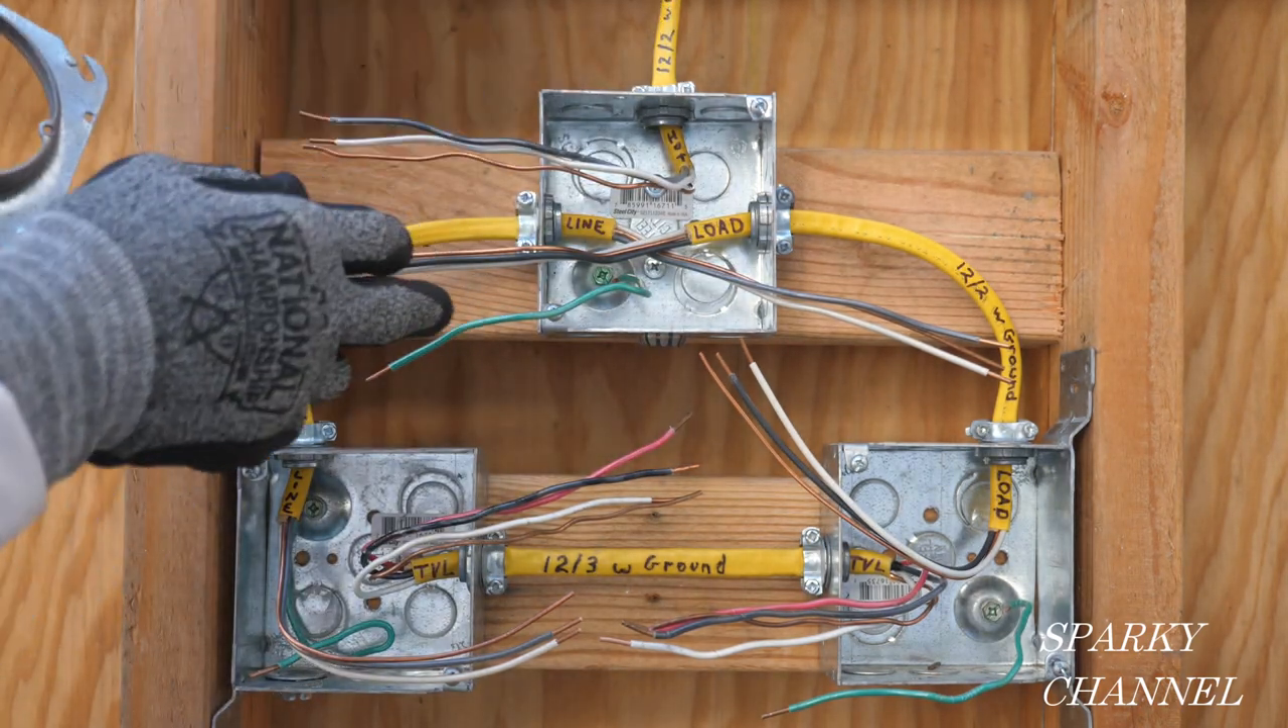So I've got the cabling done here with all the cables marked as to what they are.